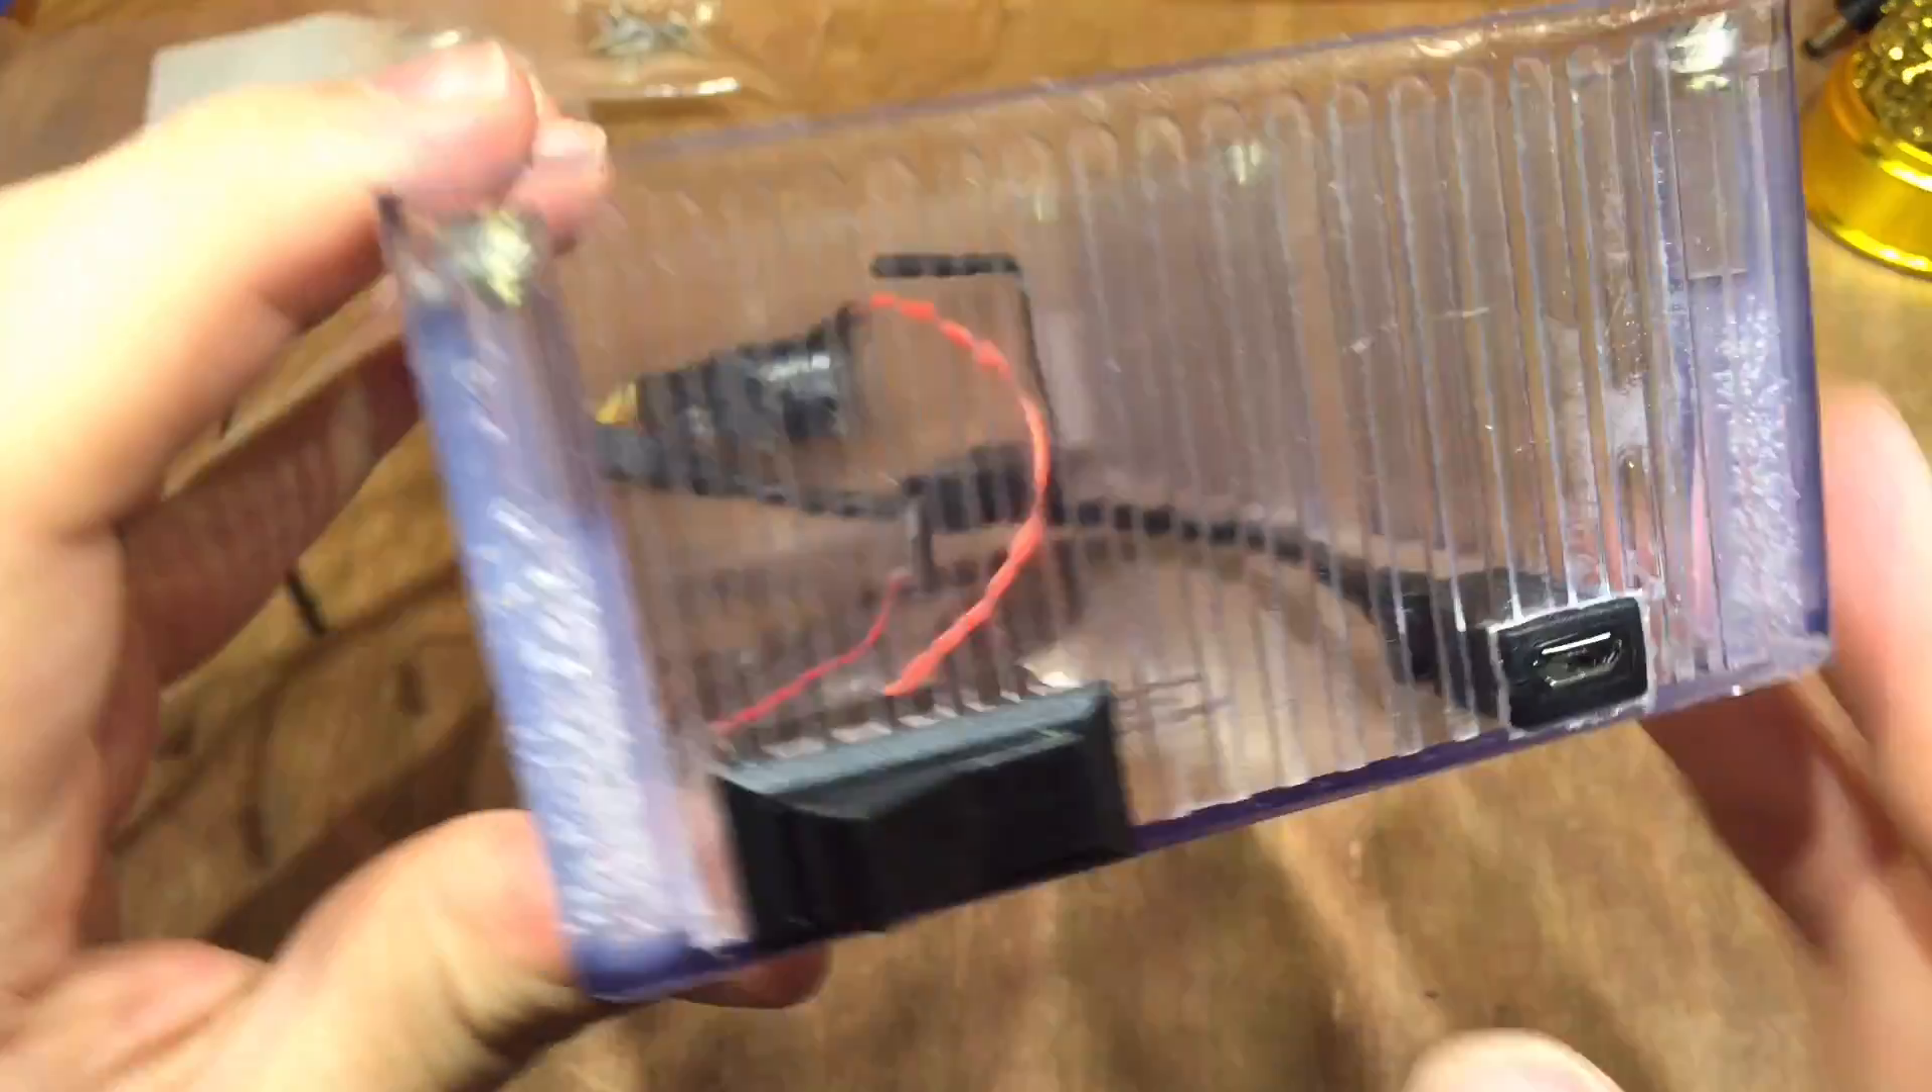Now I've managed to get that USB, micro USB connector in there, it's quite flush, it's quite neat.